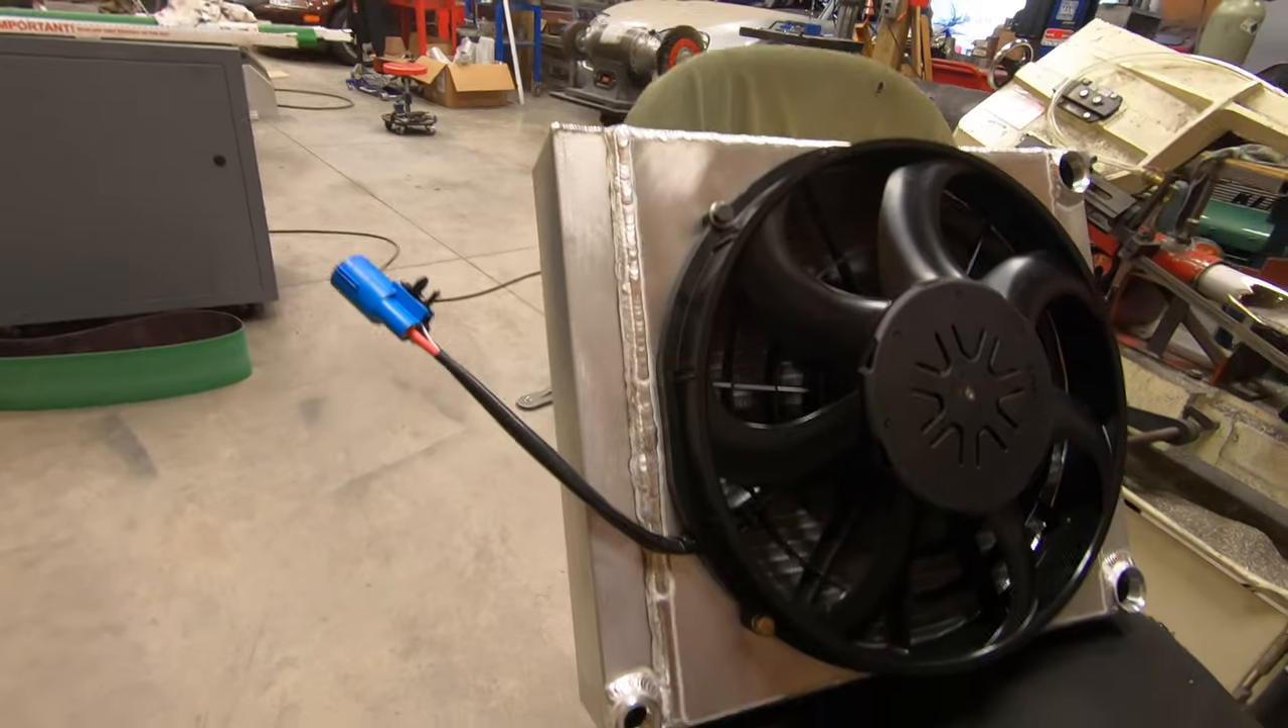And with that we have a shroud welded to a radiator and a fan fastened to that shroud.